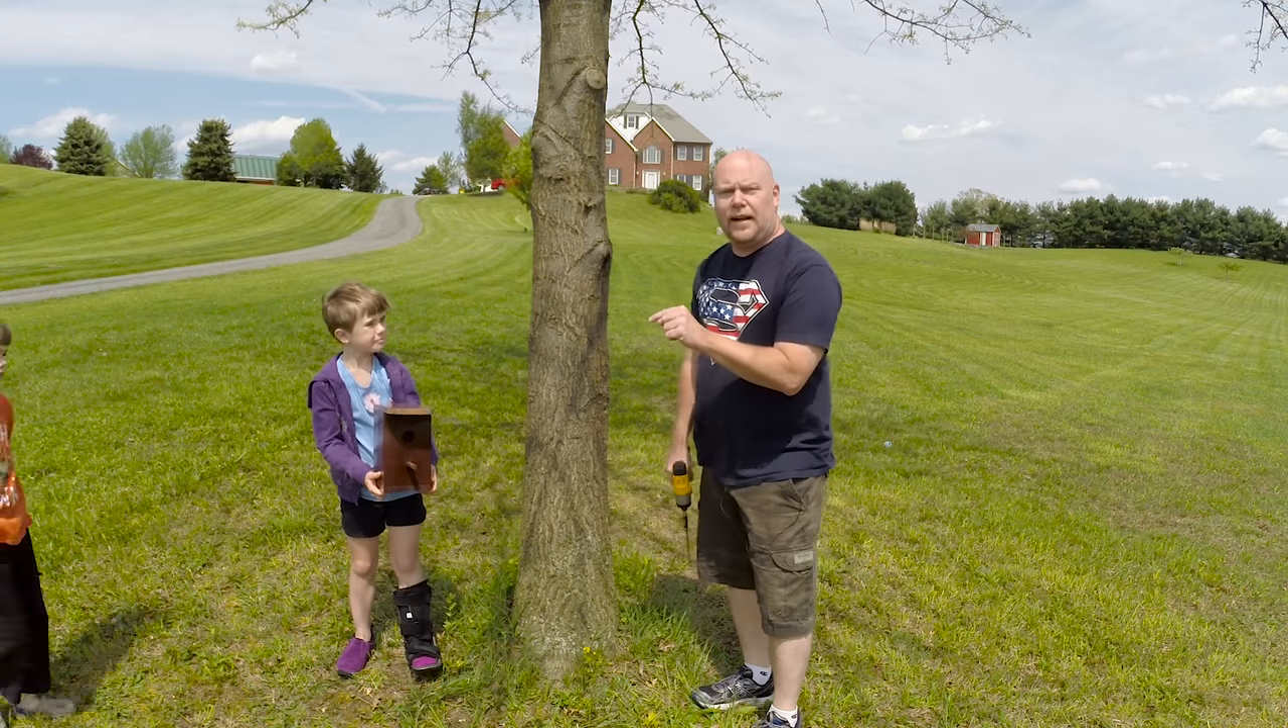Okay, YouTube, a couple of coats of paint, and we have ourselves a birdhouse. All that's left is to attach it to the tree.